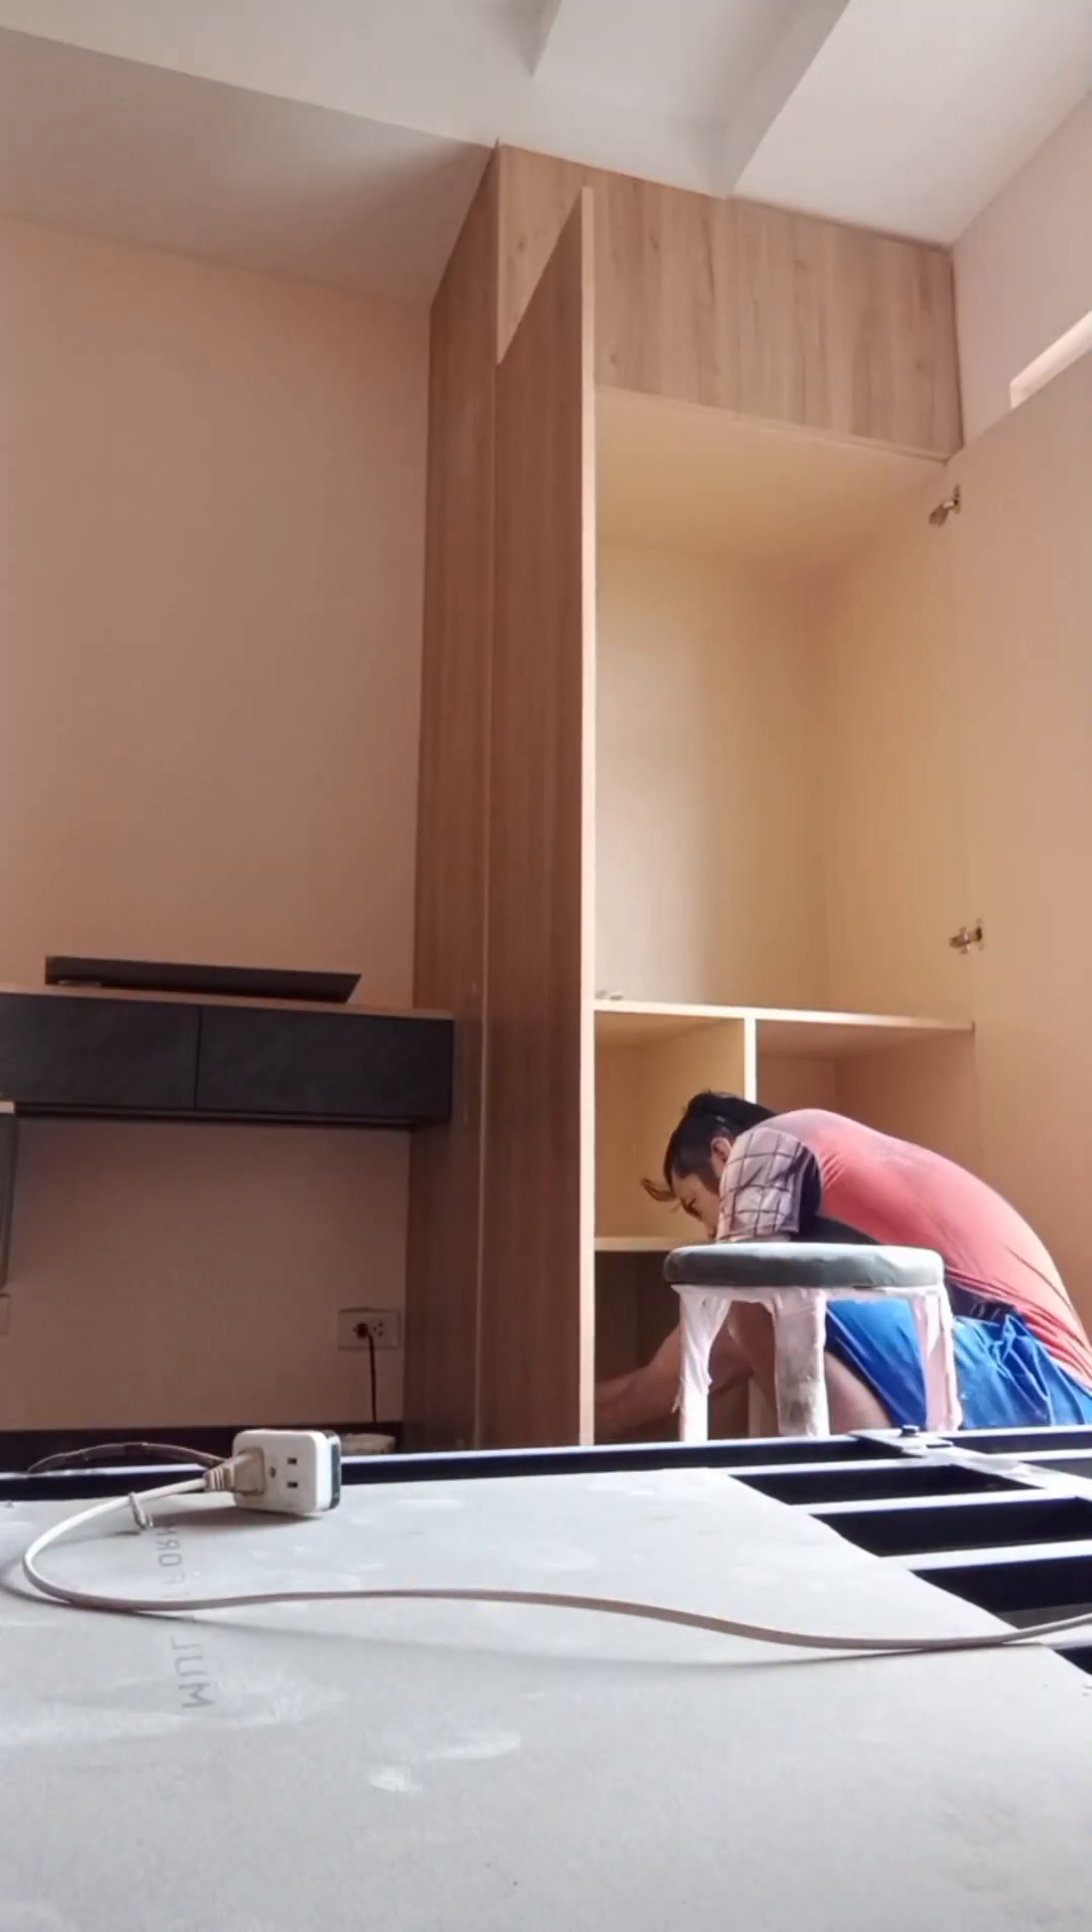Hindi pa nga namin na ilagay dyan yung handle or yung rod ng ating hangiran.